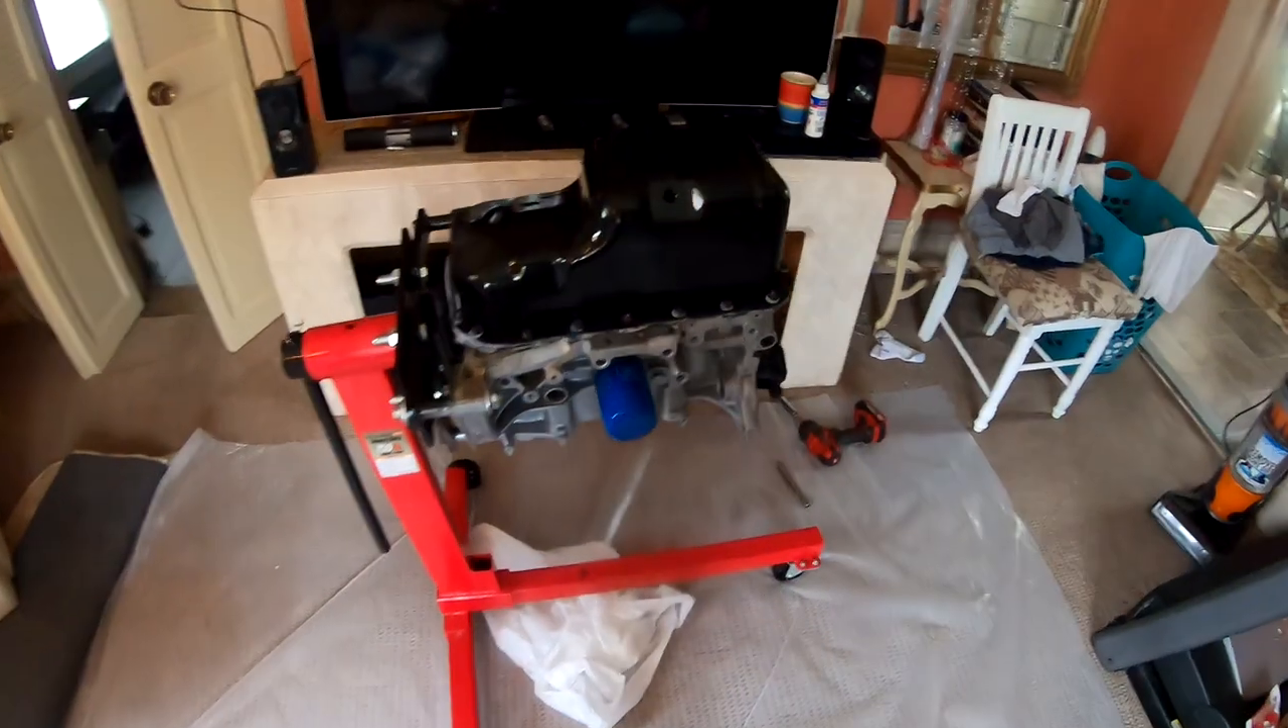Oil pan is on everything is torqued down to spec I double-checked it three times.